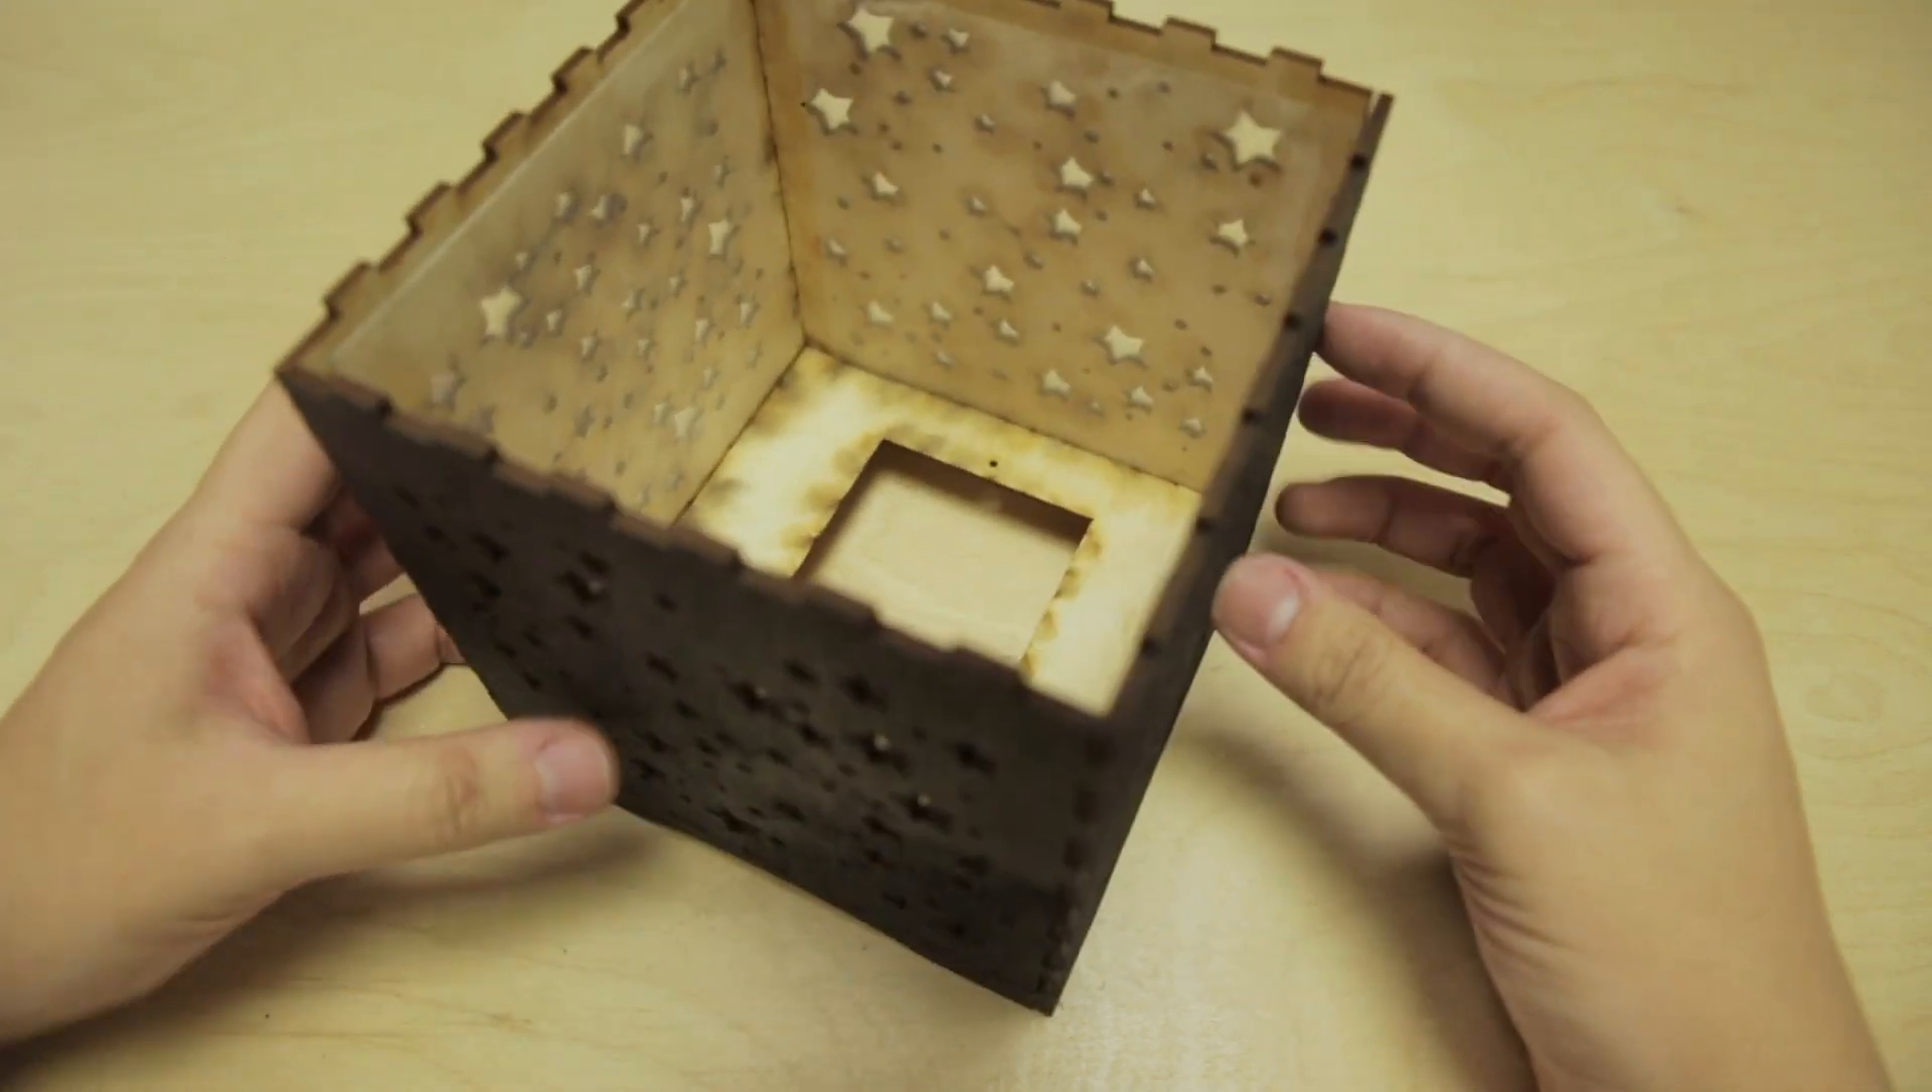Okay, and now we have the four faces and the bottom panel all assembled together.